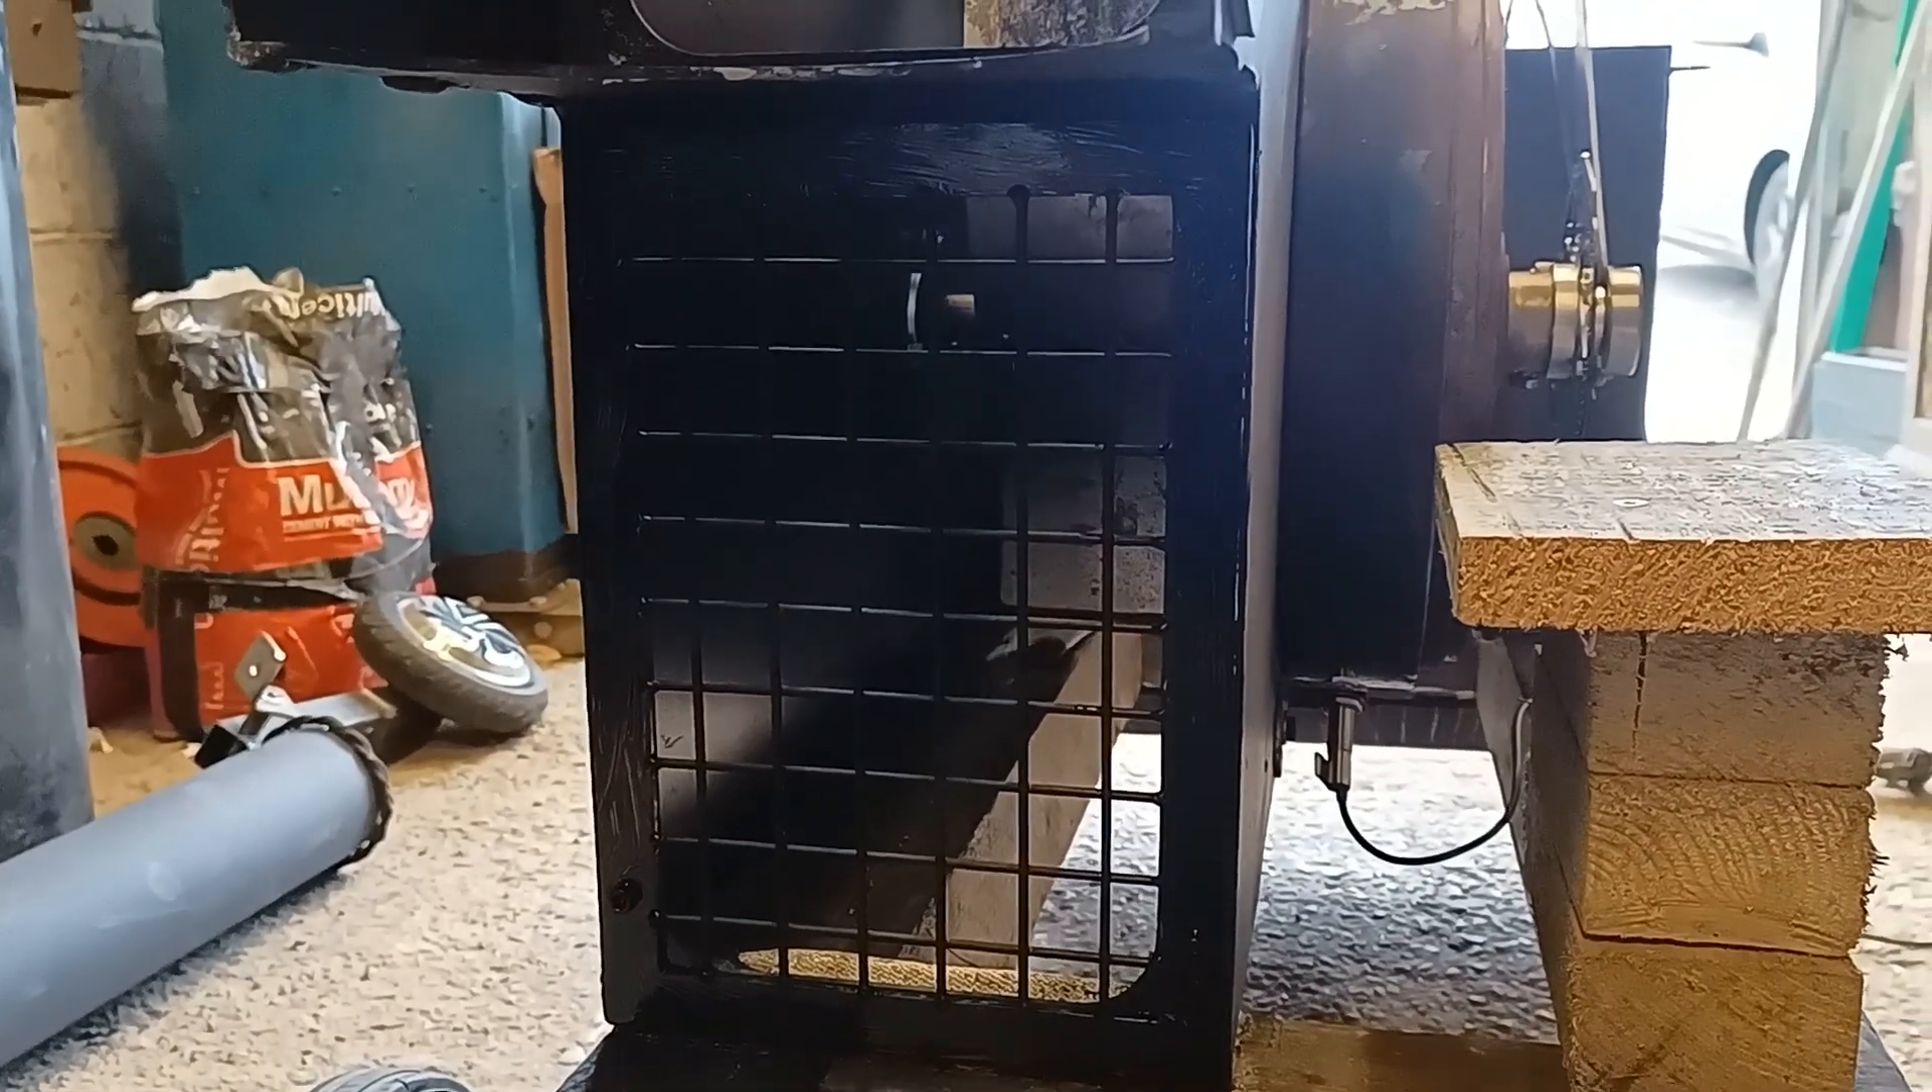I've also just put a metal grate on the front just to protect the anybody from the the fan inside as well.